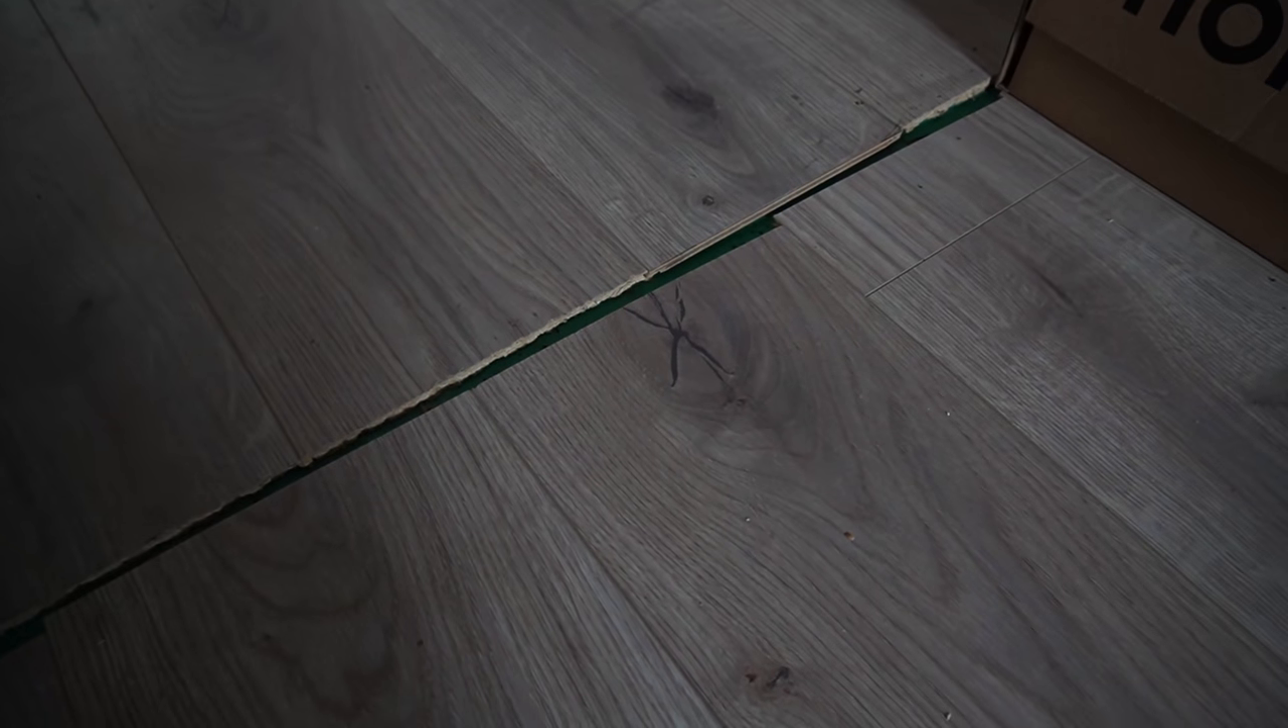Hier fehlt noch eine Leiste, die dann so abschließt hier die Ecke.